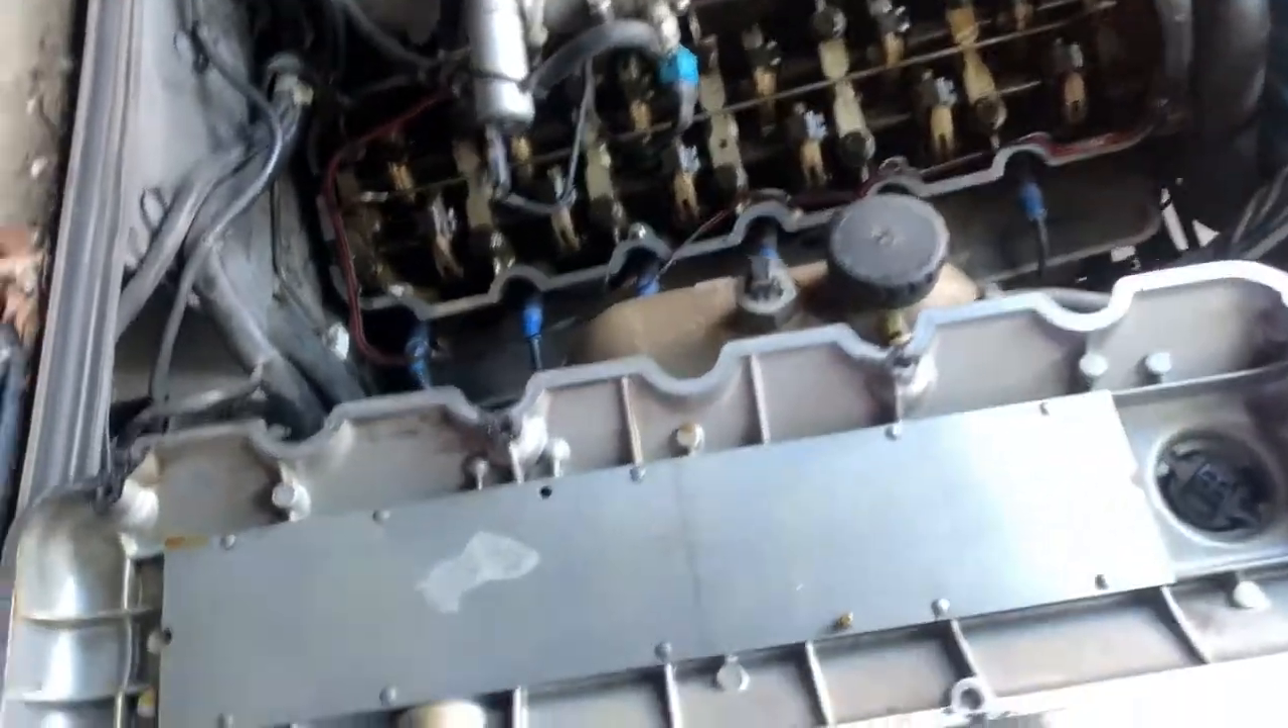So we got the valve cover off it is surprisingly easy.